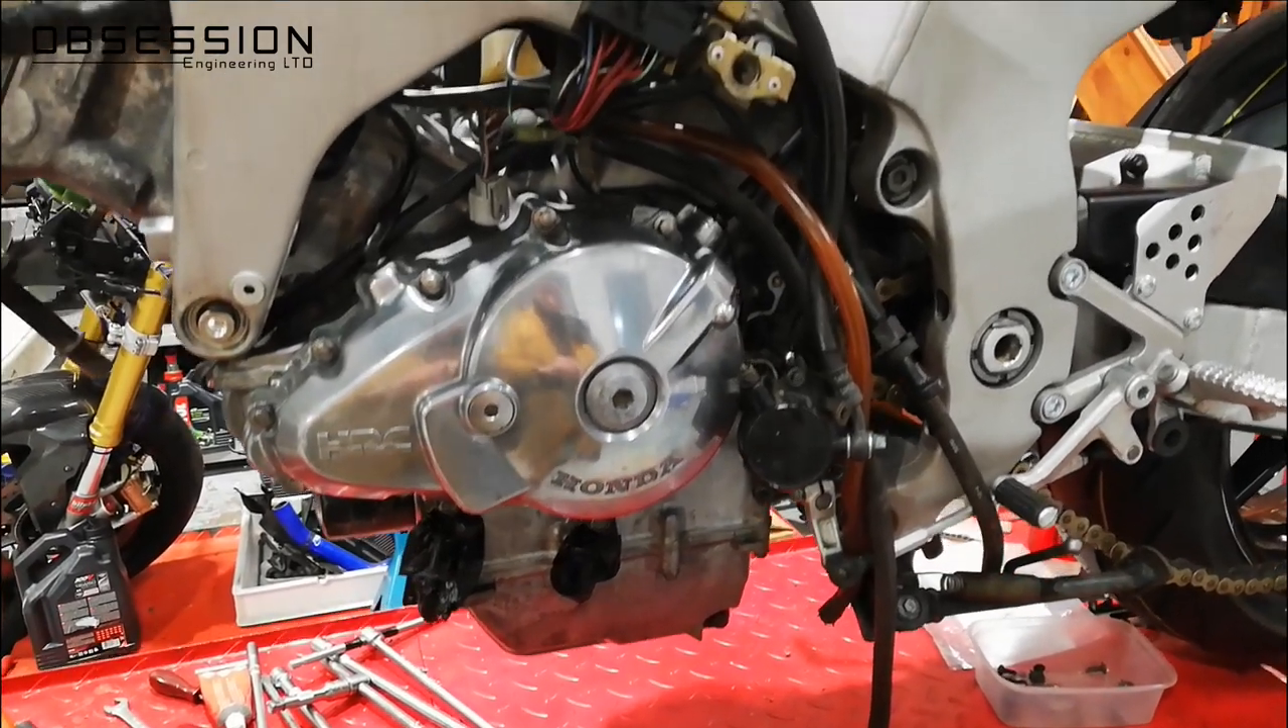So I'm going to give that a smear of grease and pop the cover back on. So that's the alternator cover back on and looking considerably better than when it was taken off.